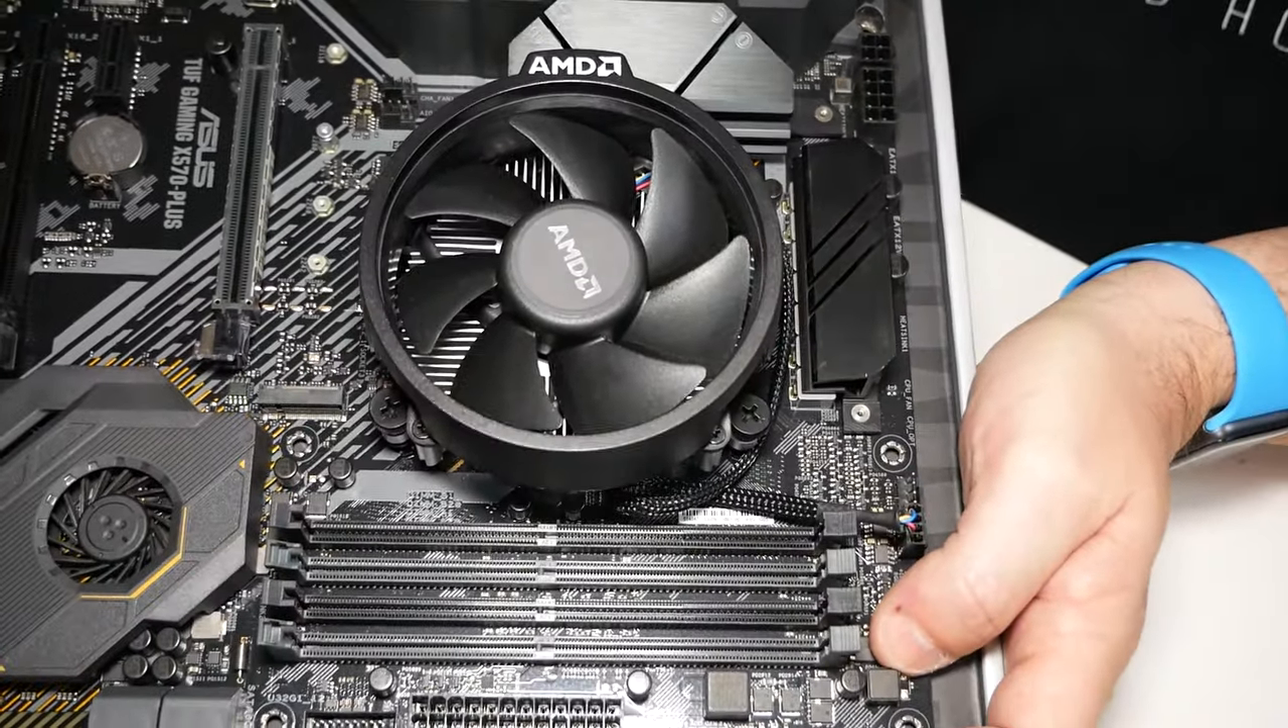That is our AMD factory cooler fully installed and ready for the rest of the build.